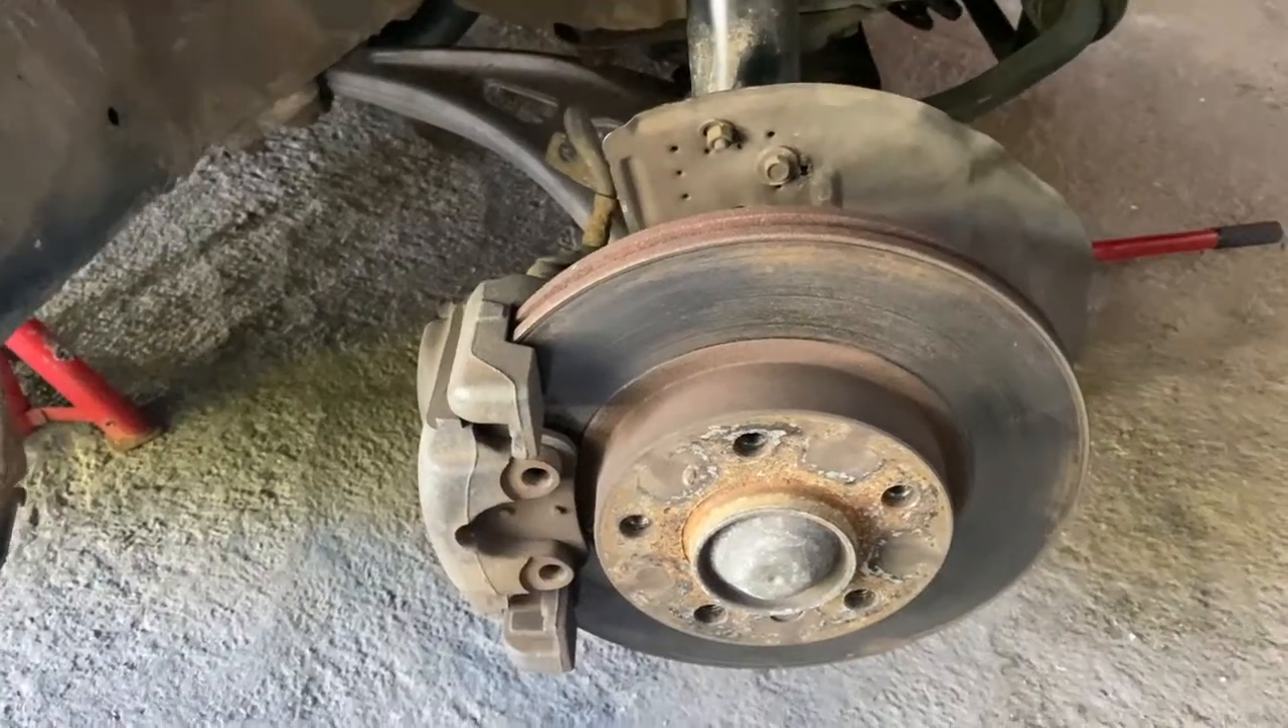So what we can see here is obviously we've taken the wheel off.